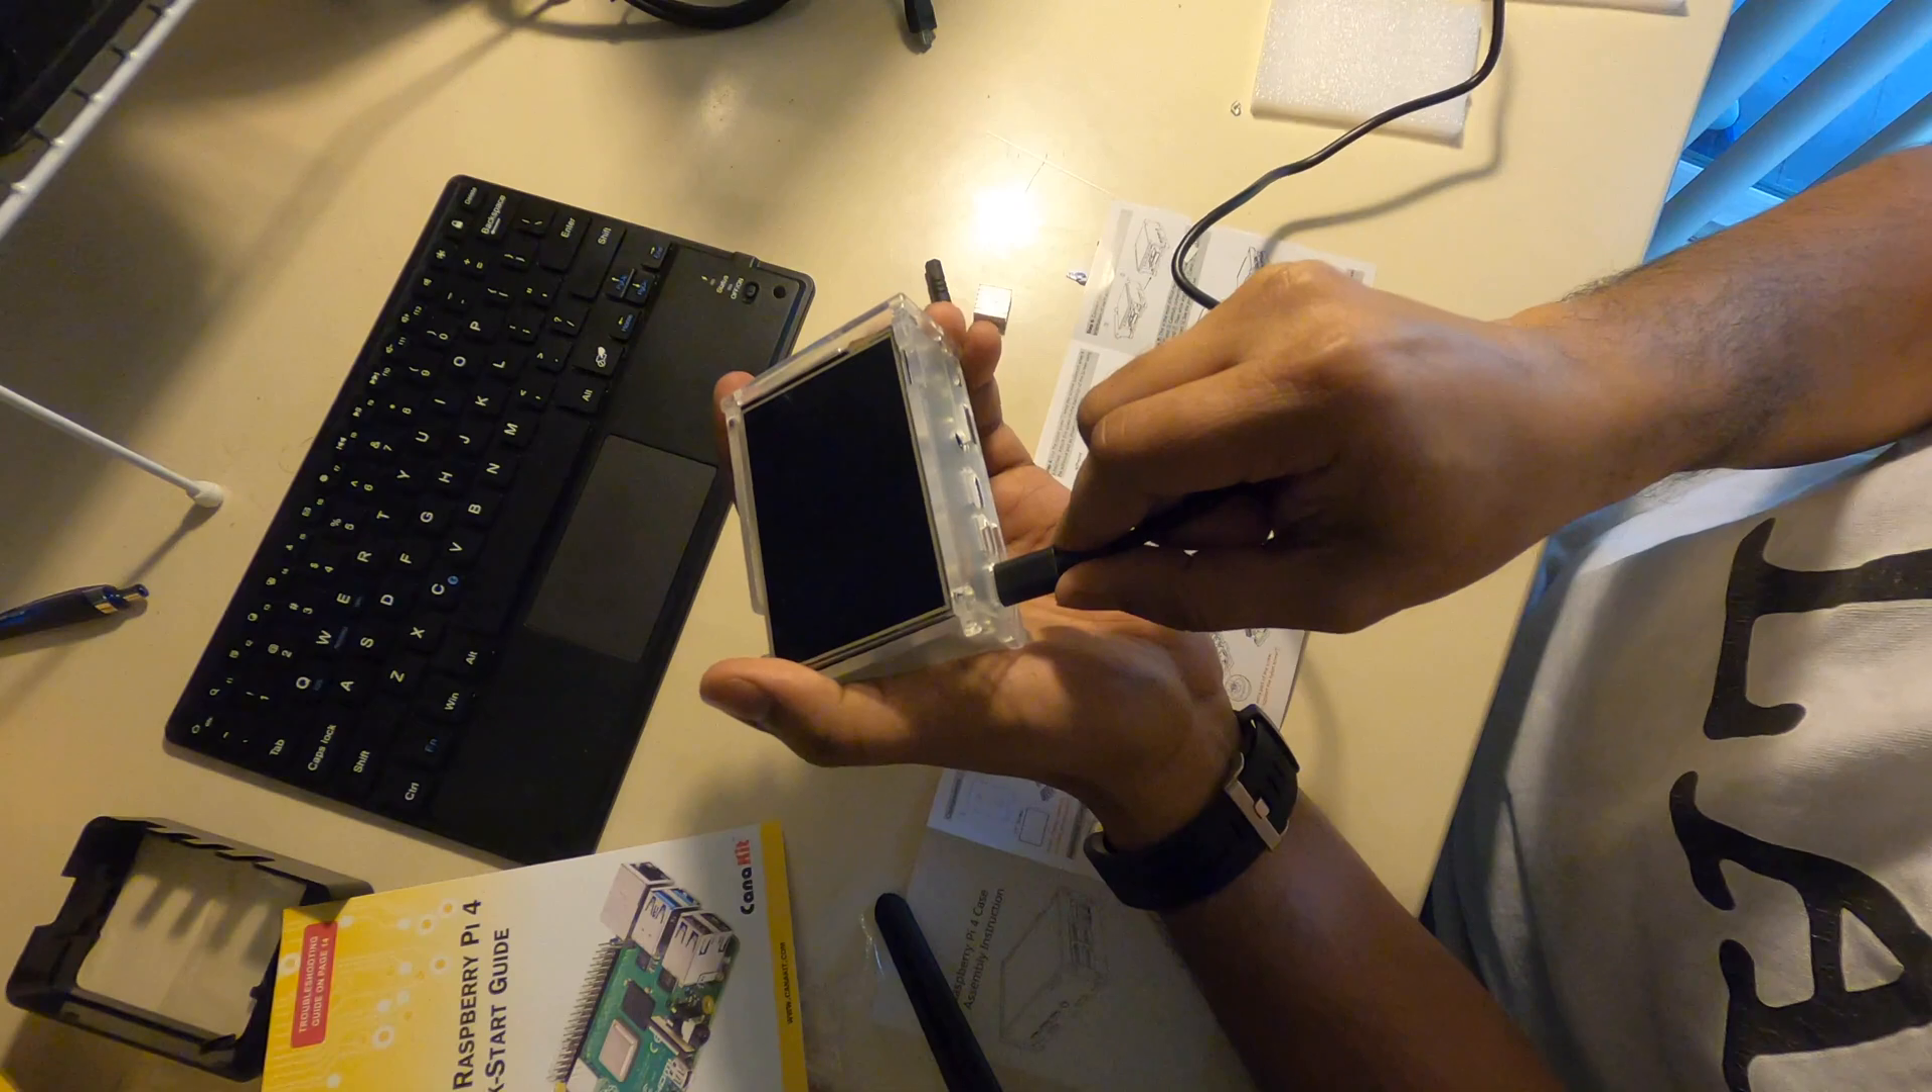This completes fixing of the clear case and the display onto it.